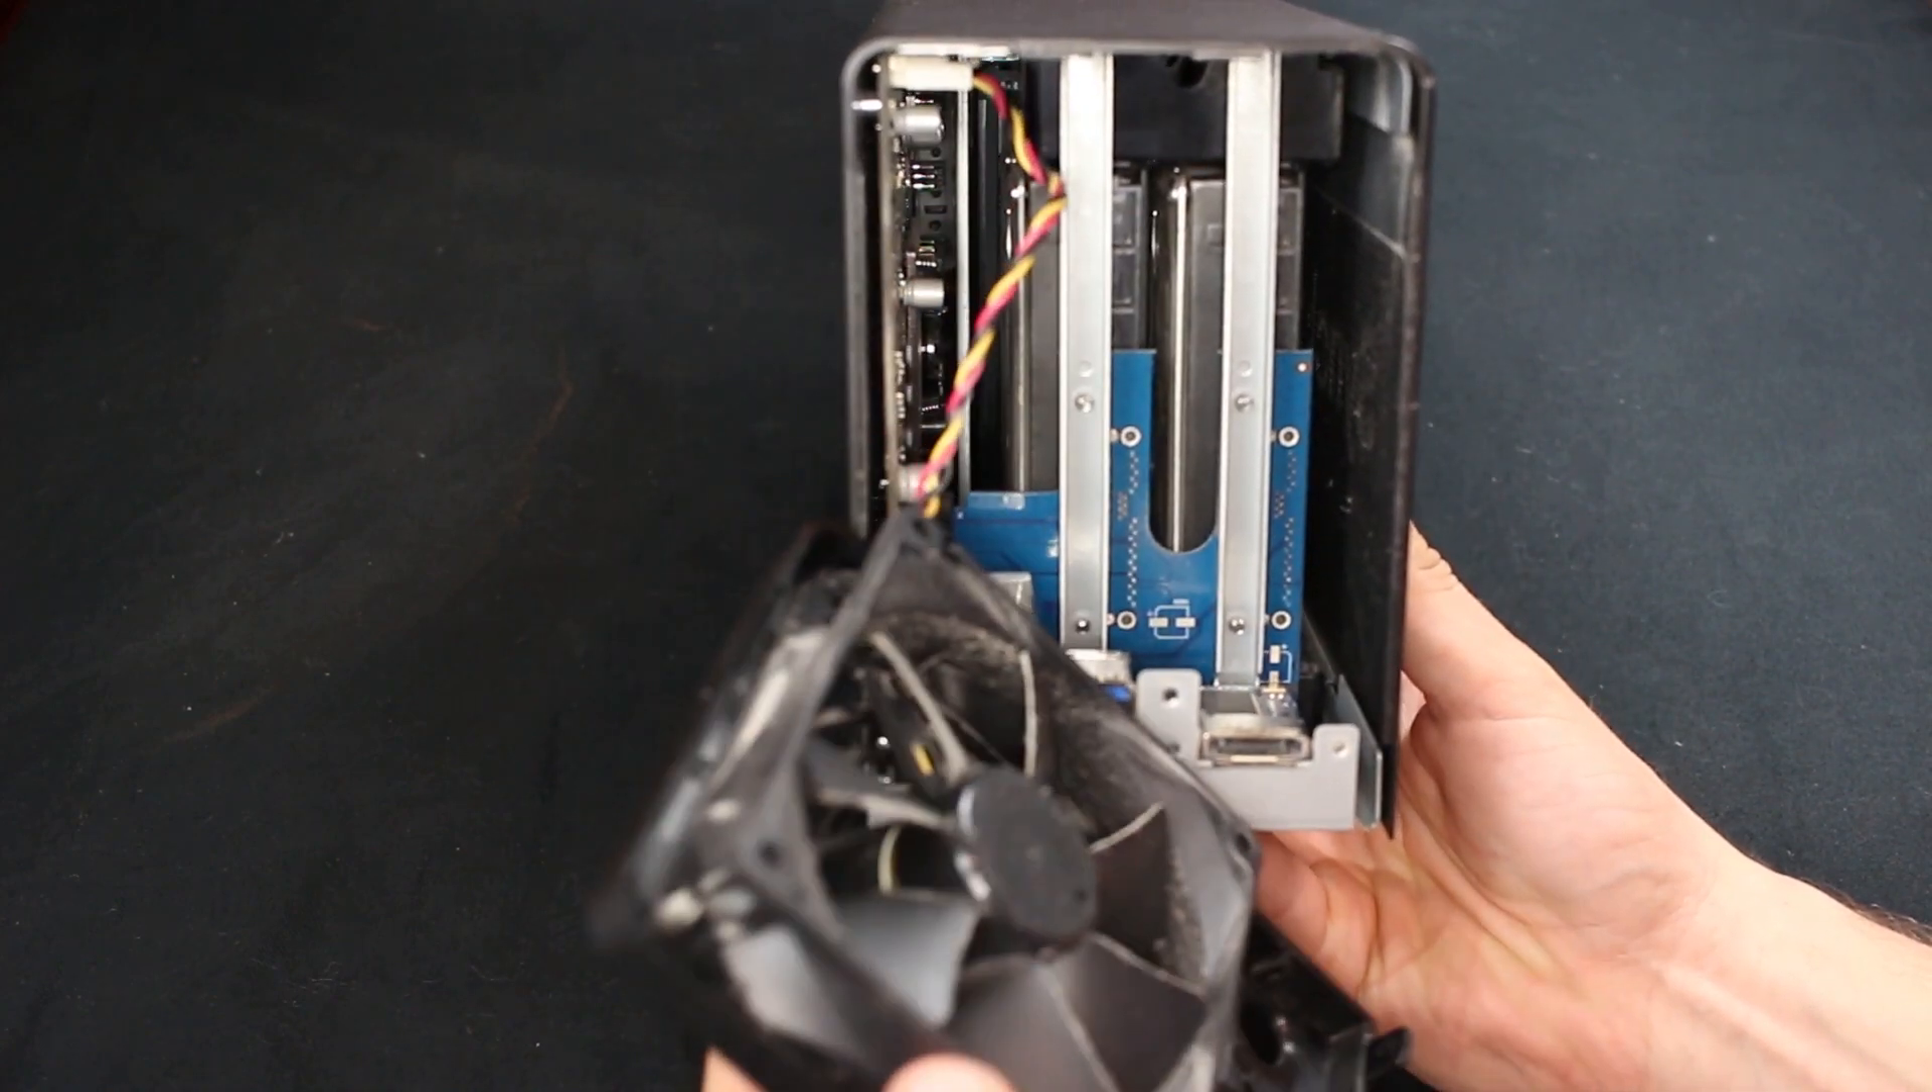Don't tug too hard as there's still a fan cable attached.